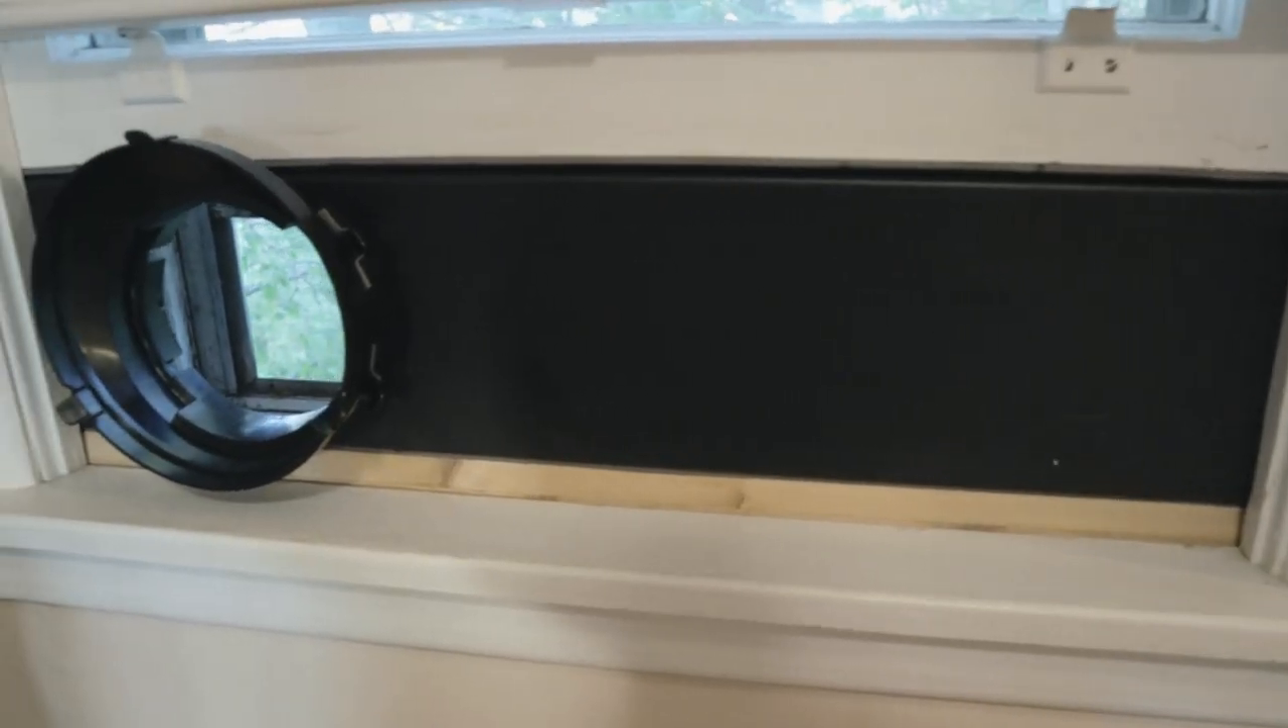The window section is in place.